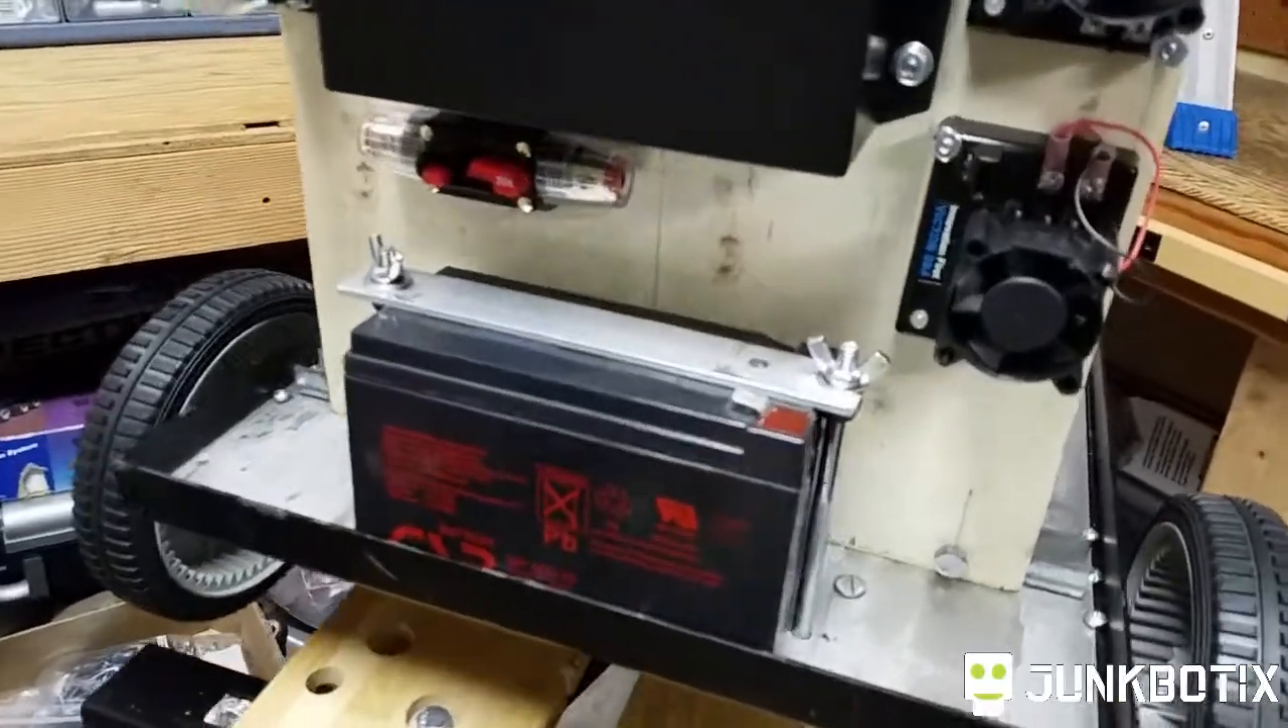Um, we've got the chassis, we've got the, uh, battery mounted, uh, with, uh, with a custom hold down strap there.